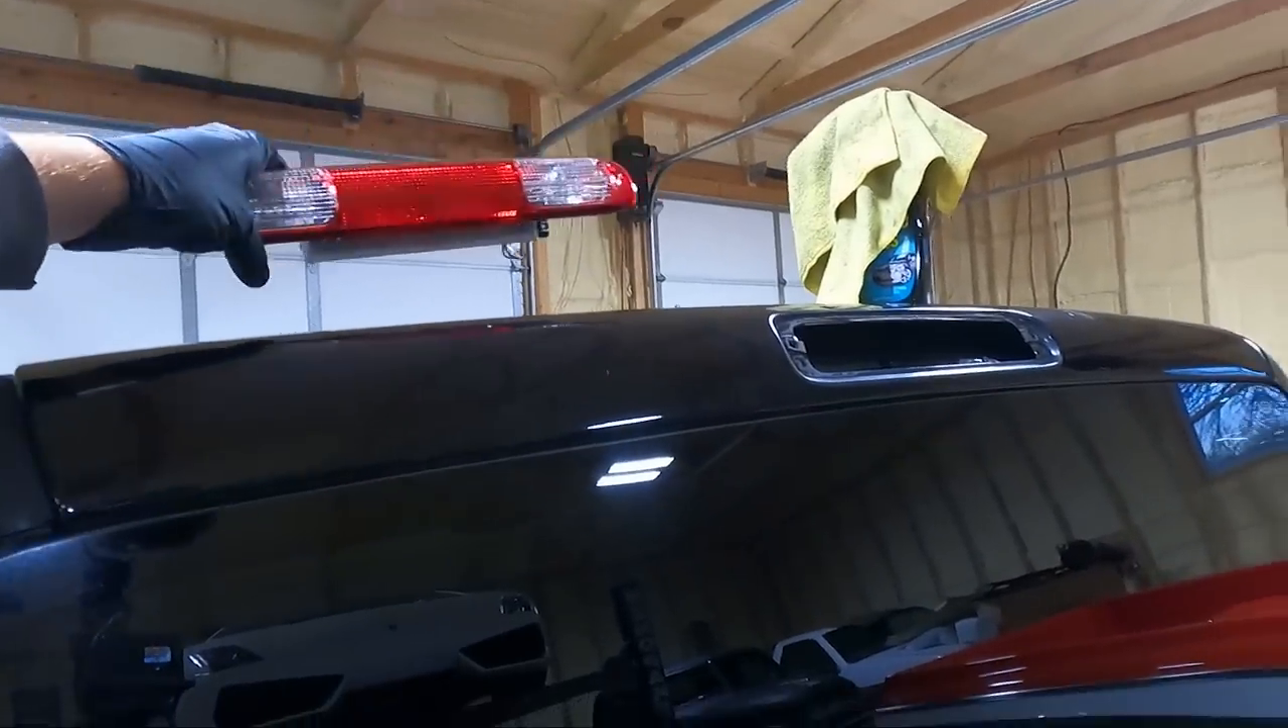You can see I've already started in the back by taking out the third brake light.